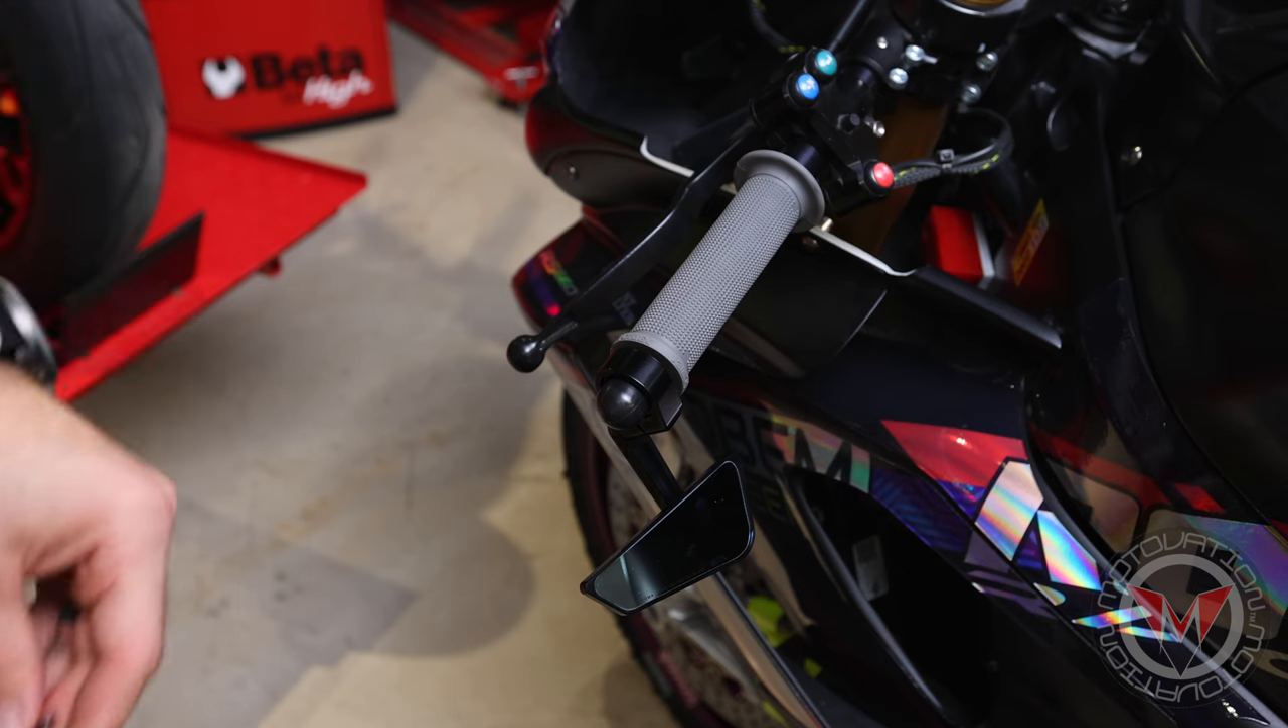And now you have a mirror on a race bike.